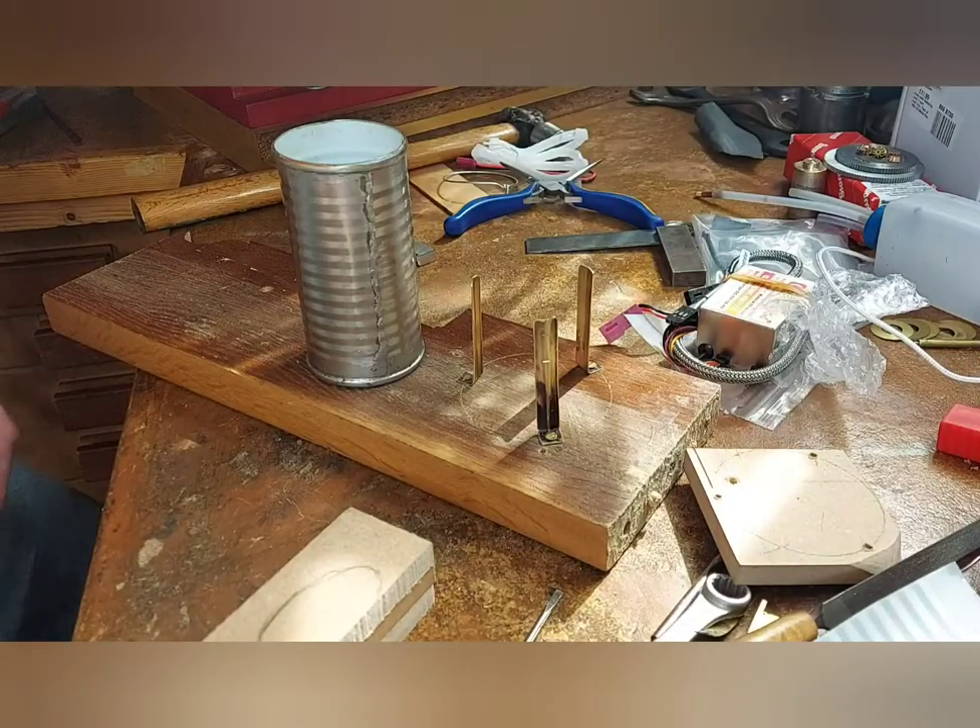So i've made up three legs tripod.